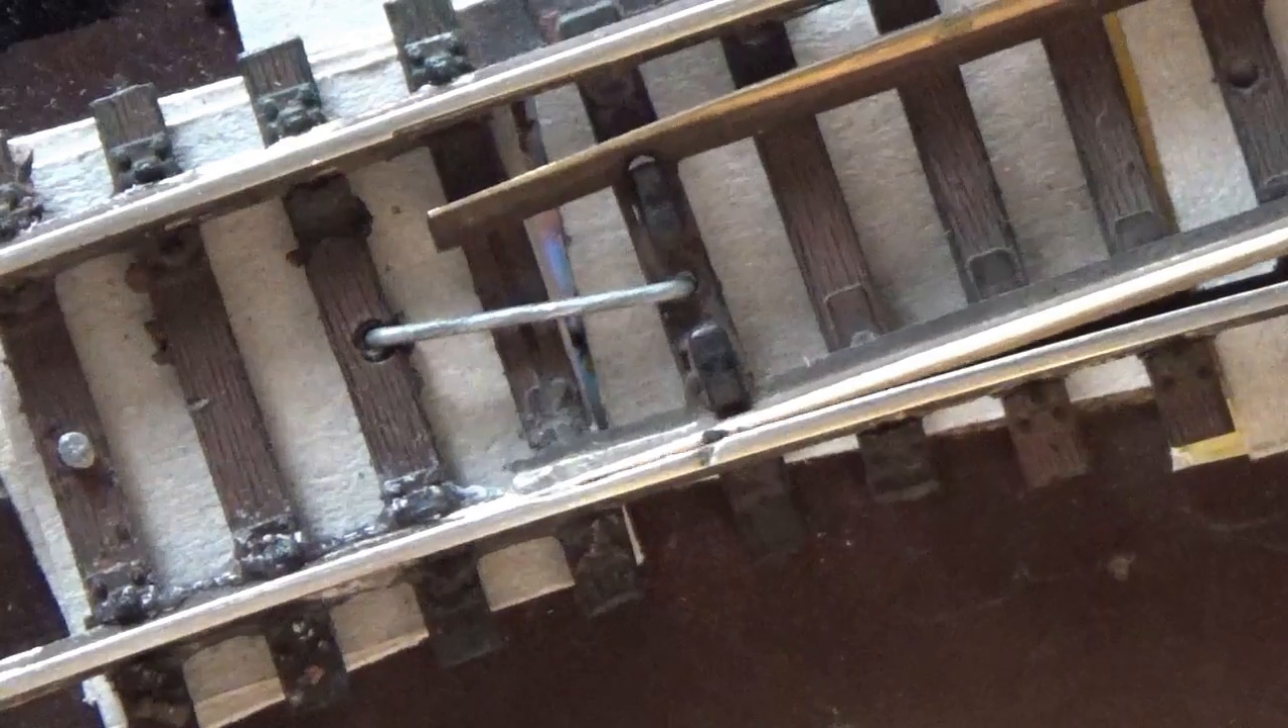I've put a bit of wire down through the tie bar and that's bent at 90 degrees.